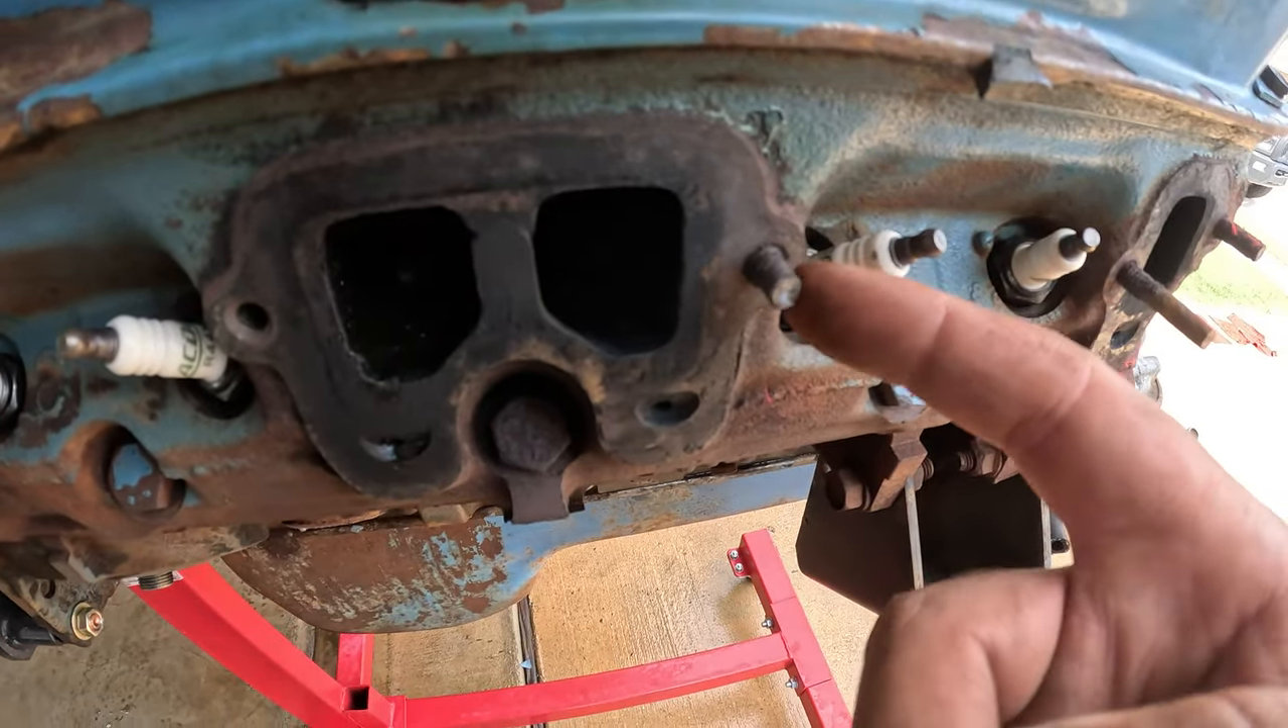Still need to extract these broken studs out of the head.